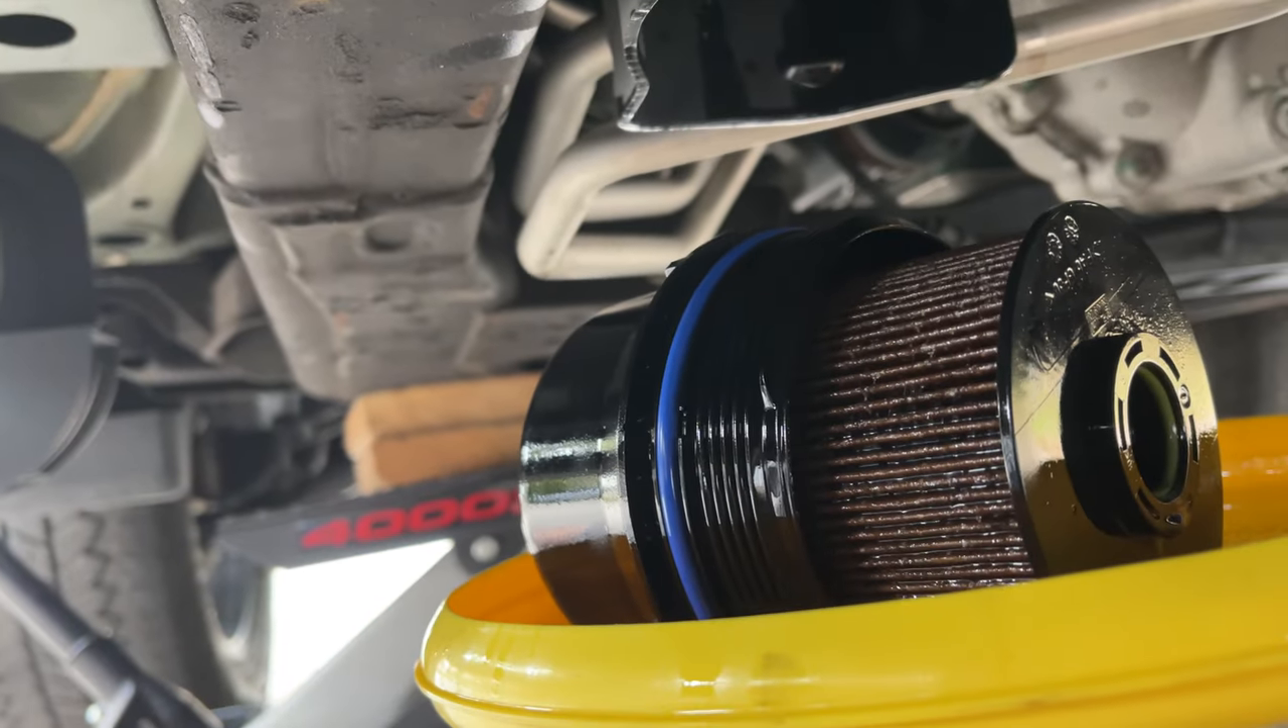Okay, so I got my drain pan here. Got the filter off.